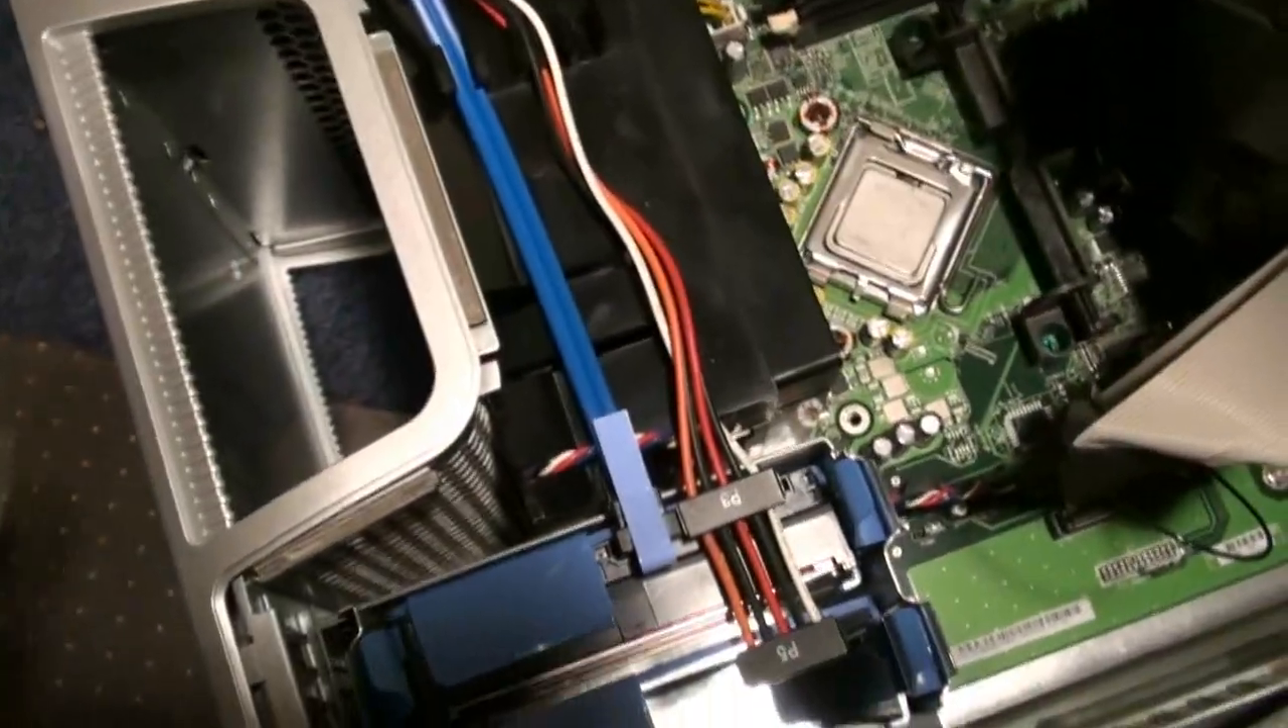Now there we have our new CPU installed.